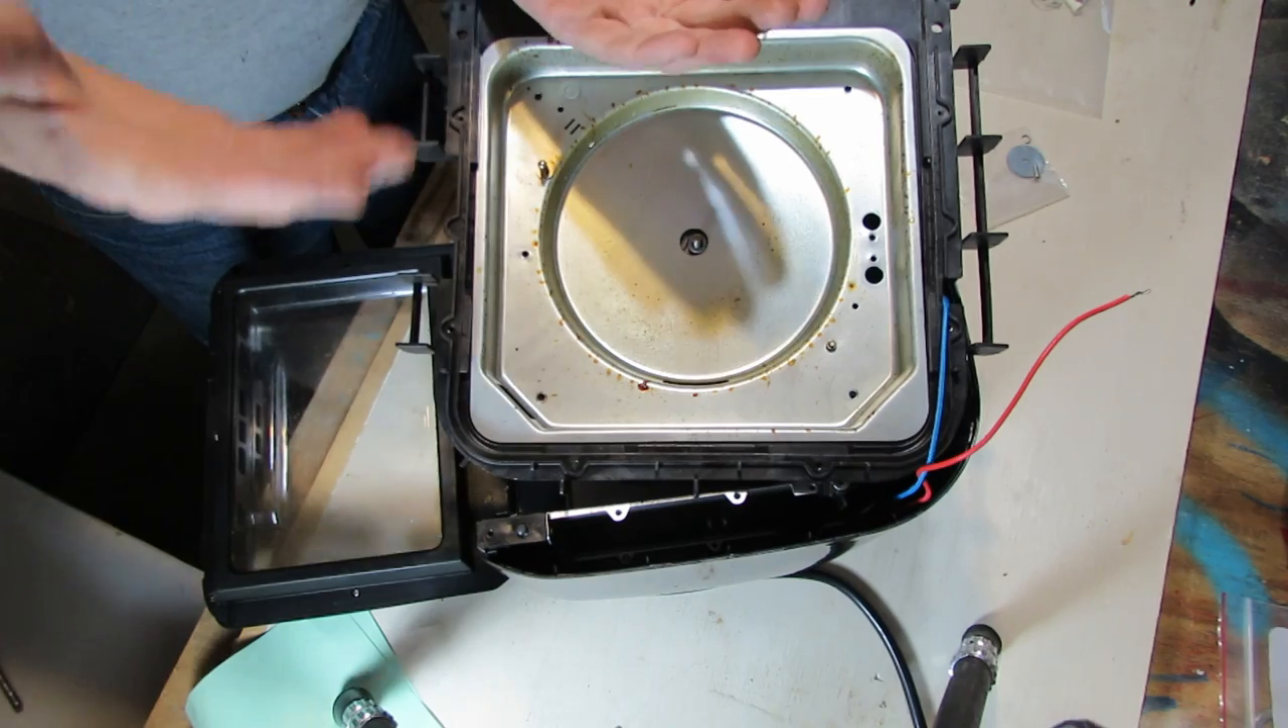I've got the top reflector pan in and I've got to put the screws in.